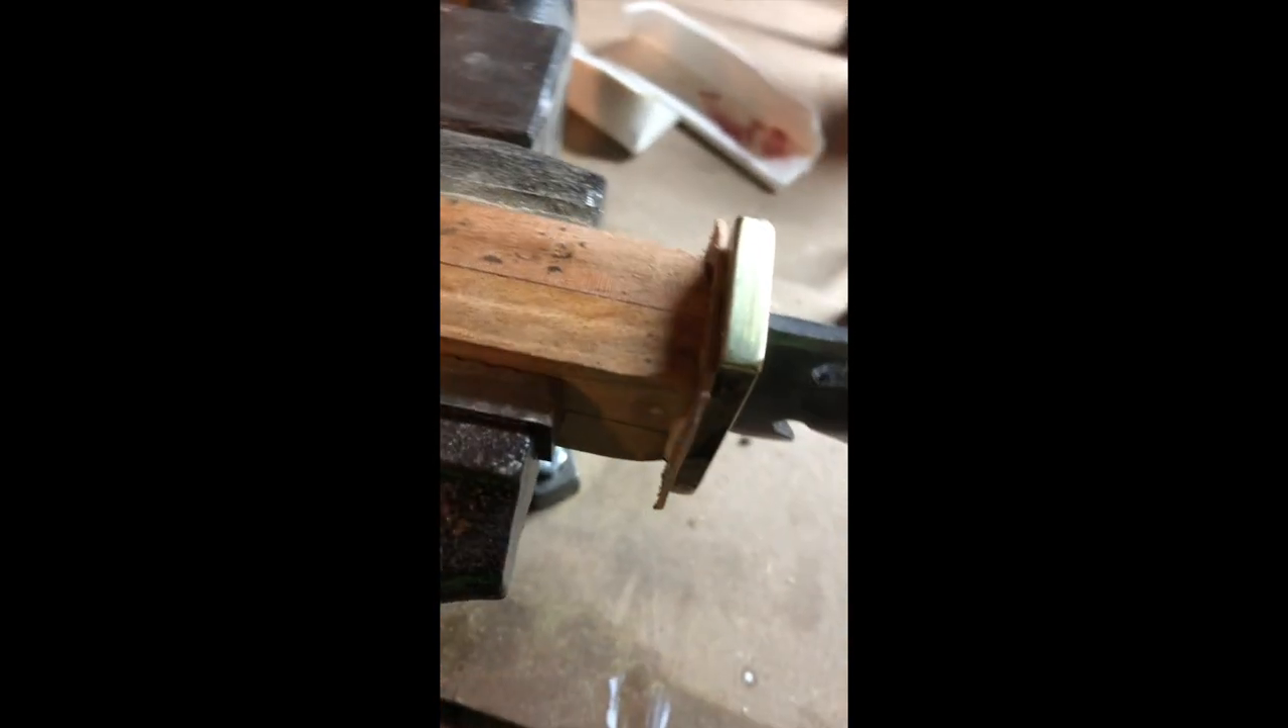I've got a smashed piece of leather in there to give me the spacer between the wood and the brass.